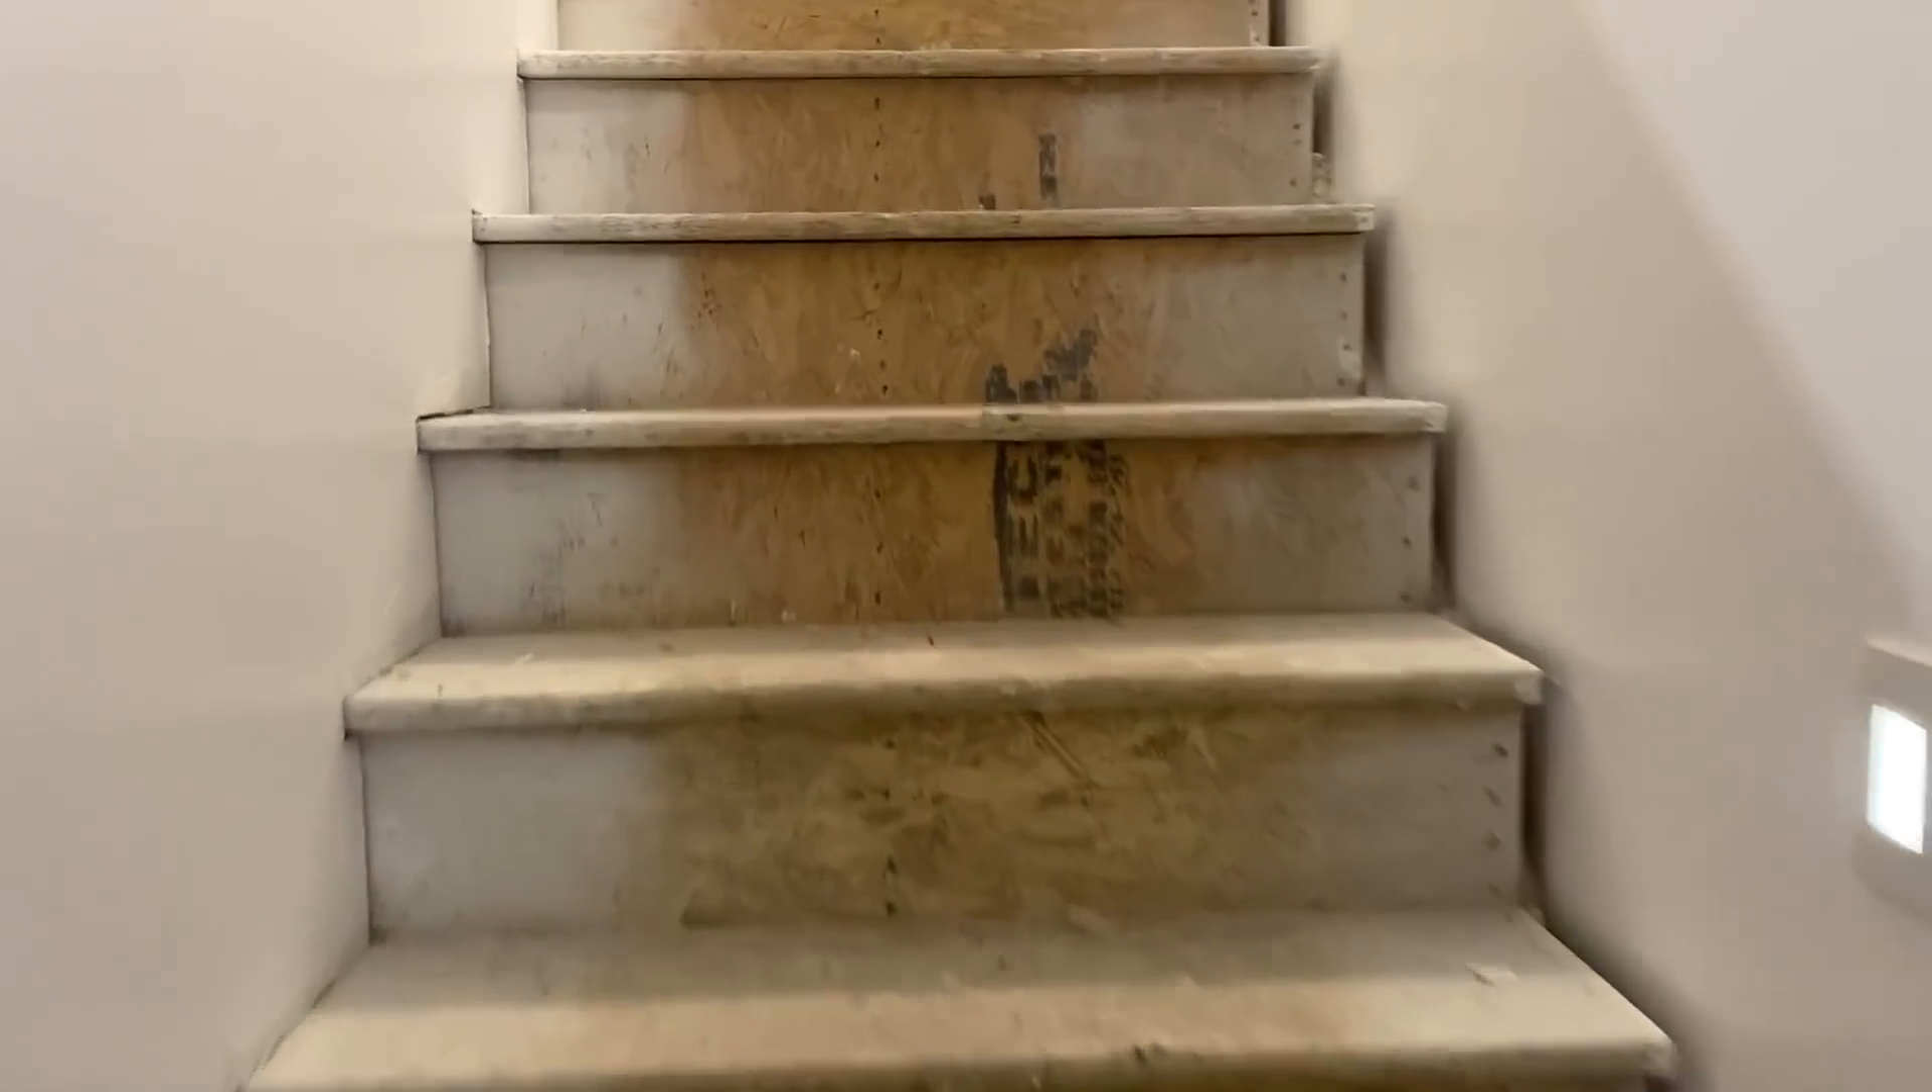Still got to do the lvp flooring on the stairs haven't got around to doing that yet.